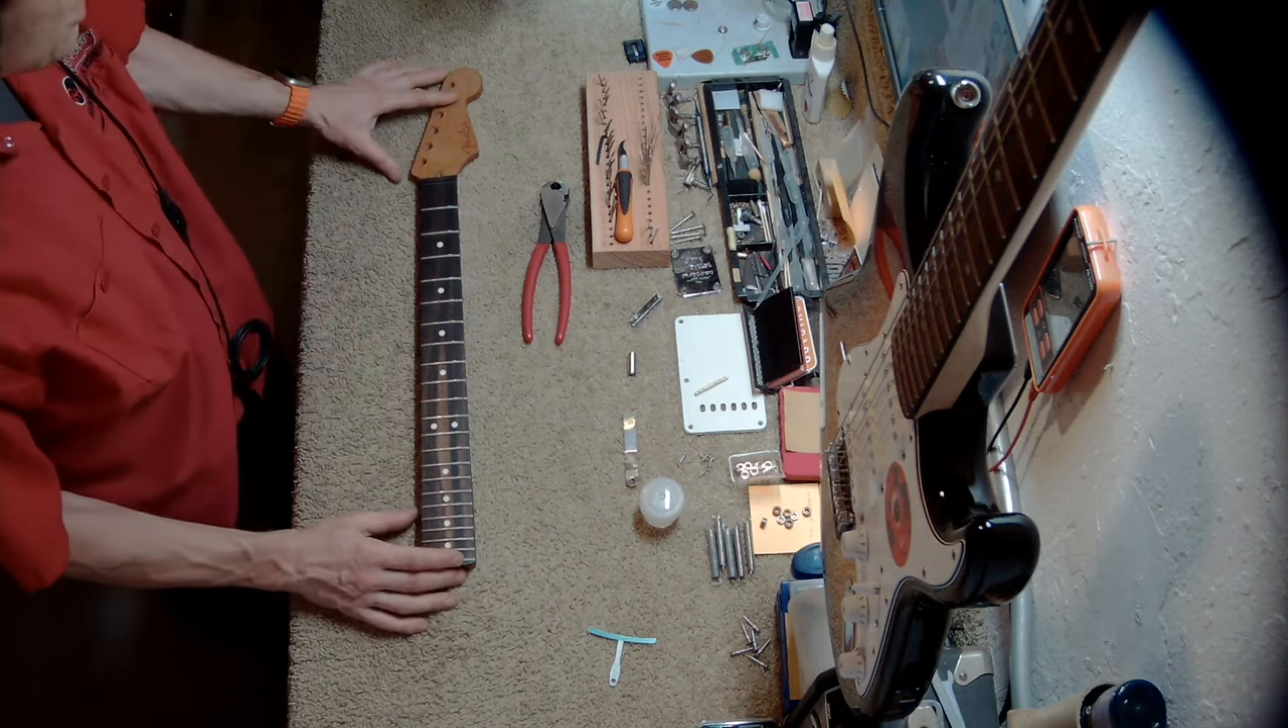Now the neck is completely naked no hardware no nut and now we're ready for the final part of the warranty service procedure.